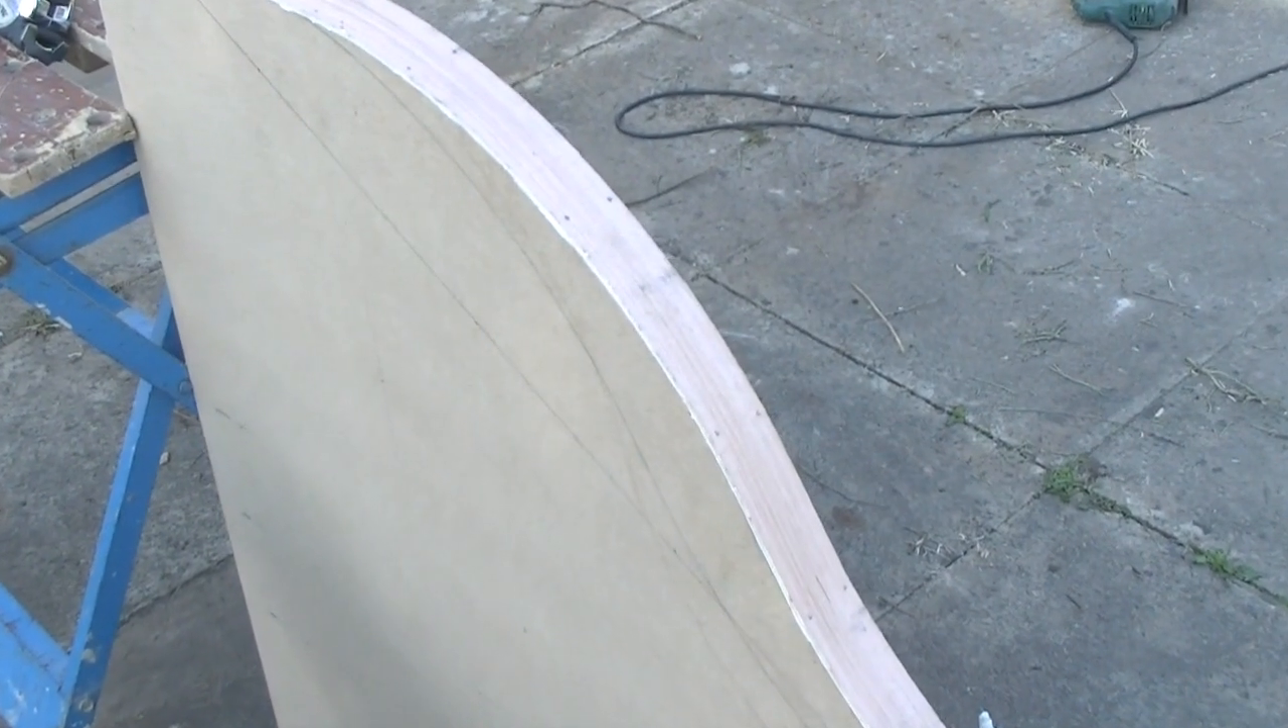The desk now has the four millimetre piece of ply nailed around the edge.